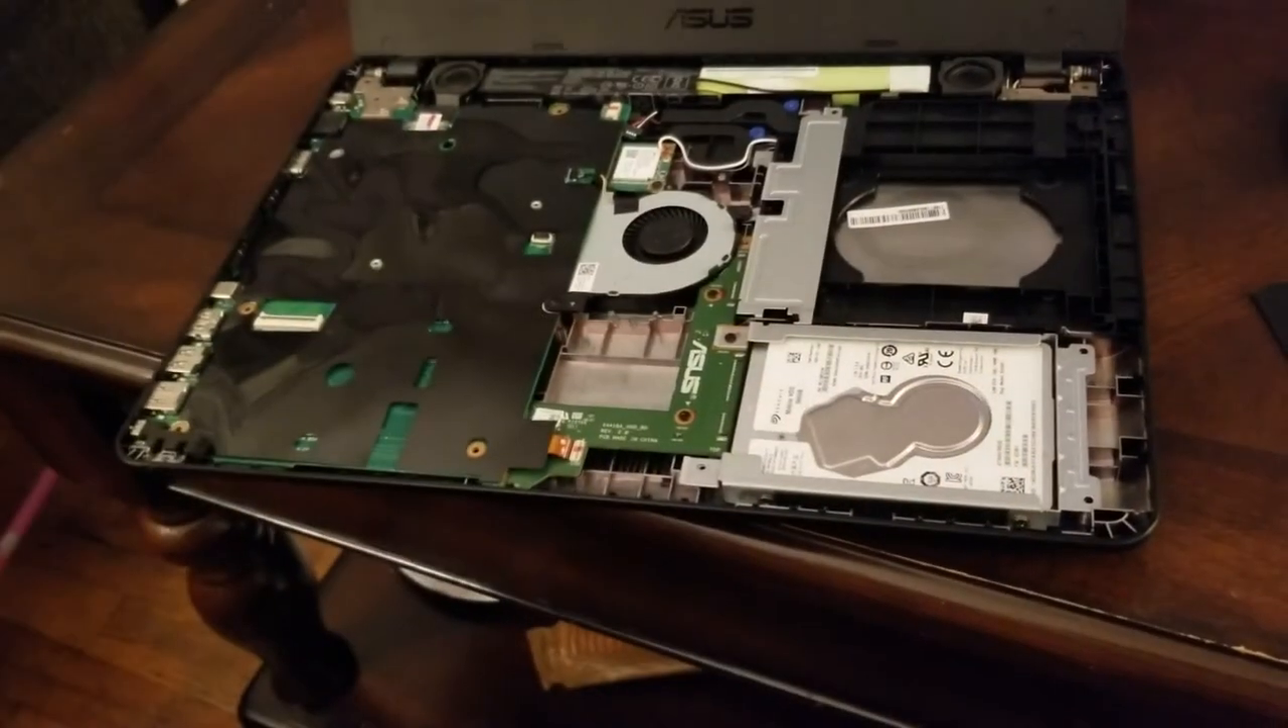Okay, now the keyboard is out.